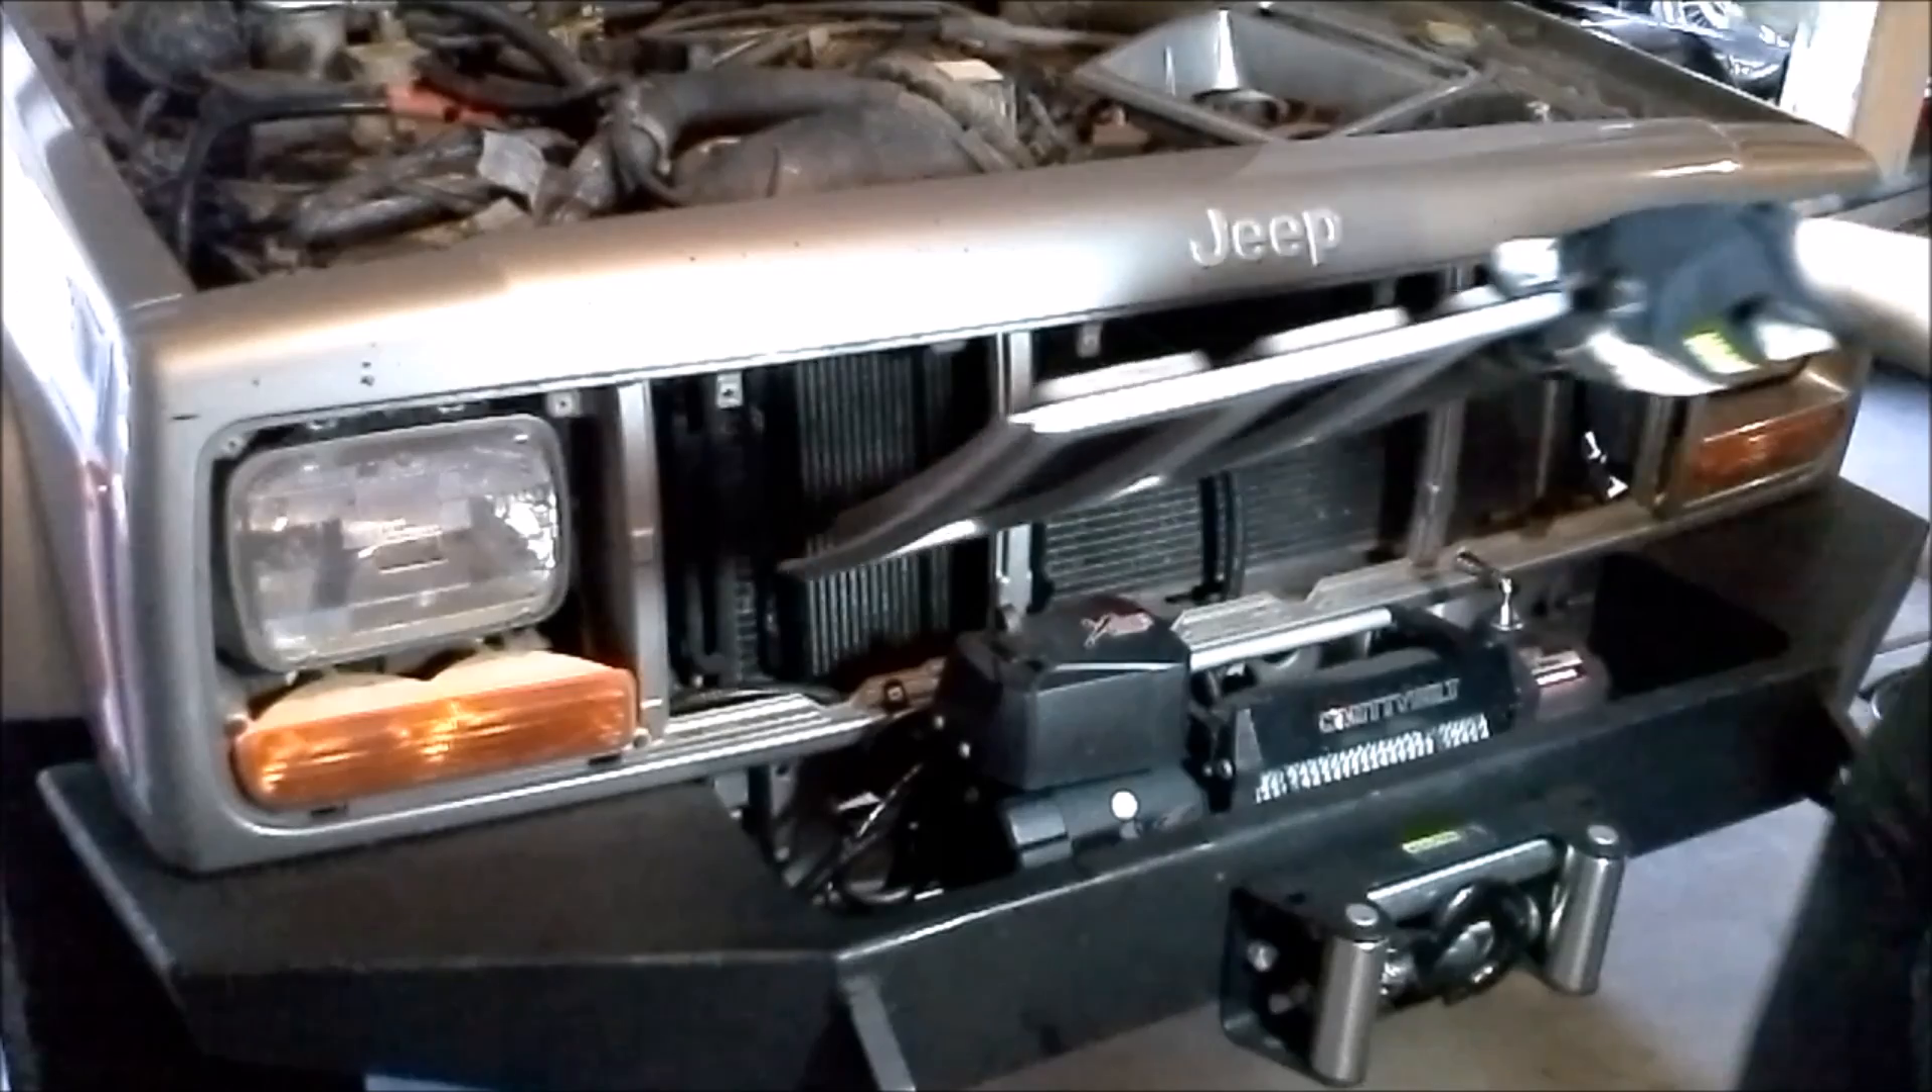Alright guys we are almost done, the last thing we have to do is put the grill back together.